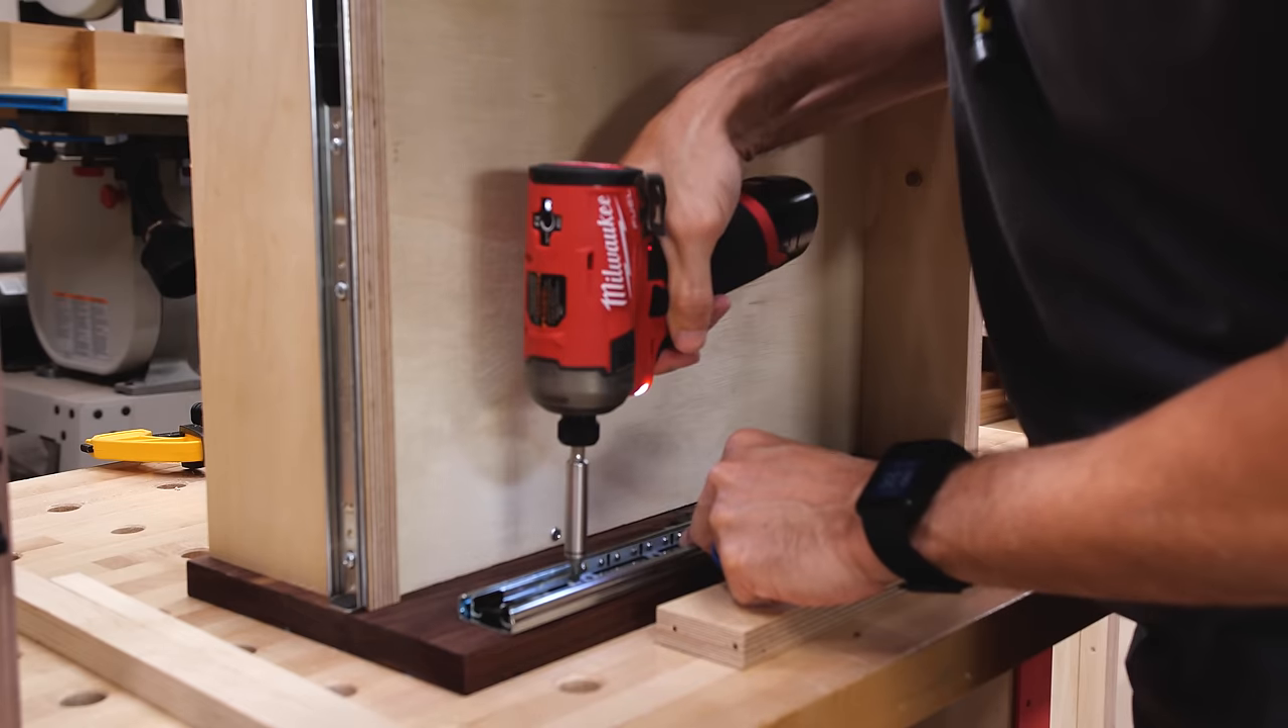I mounted the hidden slide onto the back of the drawer front as low down as possible to leave as much room for that button as I could.